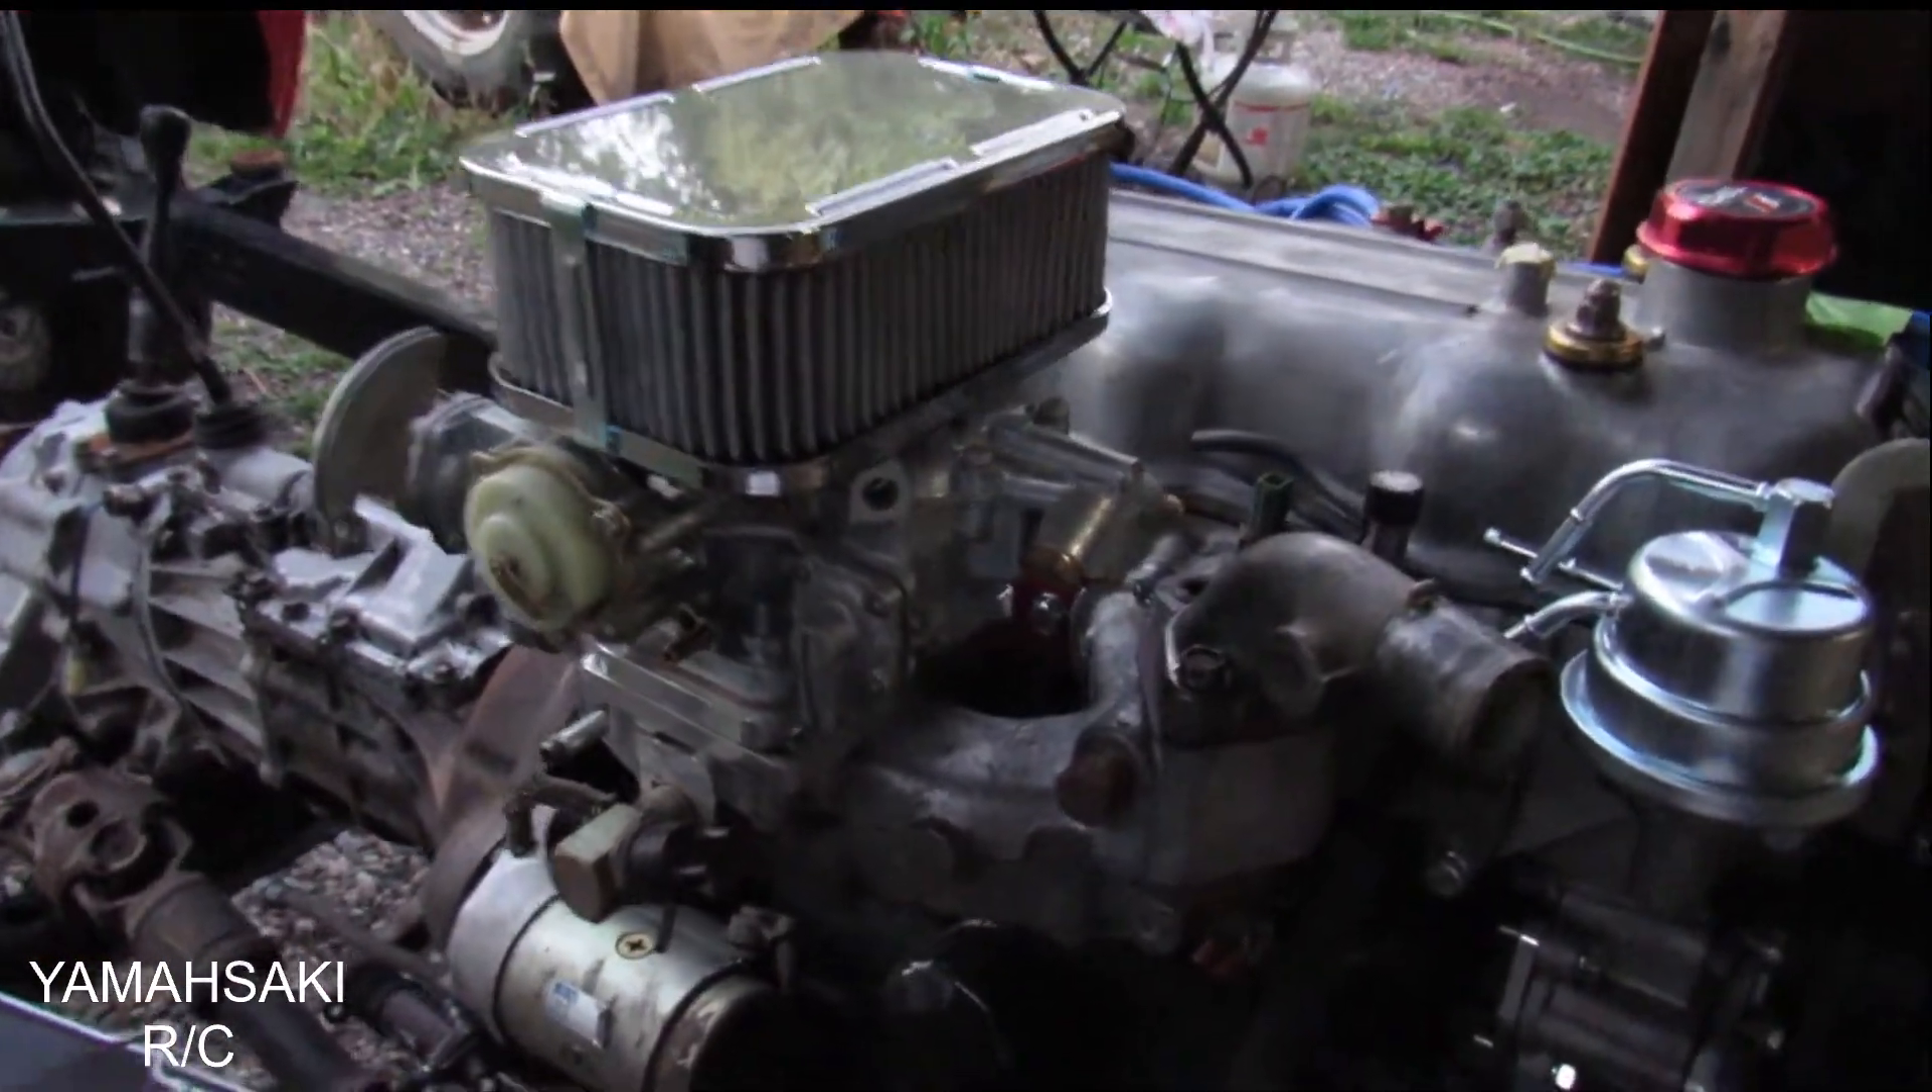Can probably see the shiny new weber carburetor that's on there.